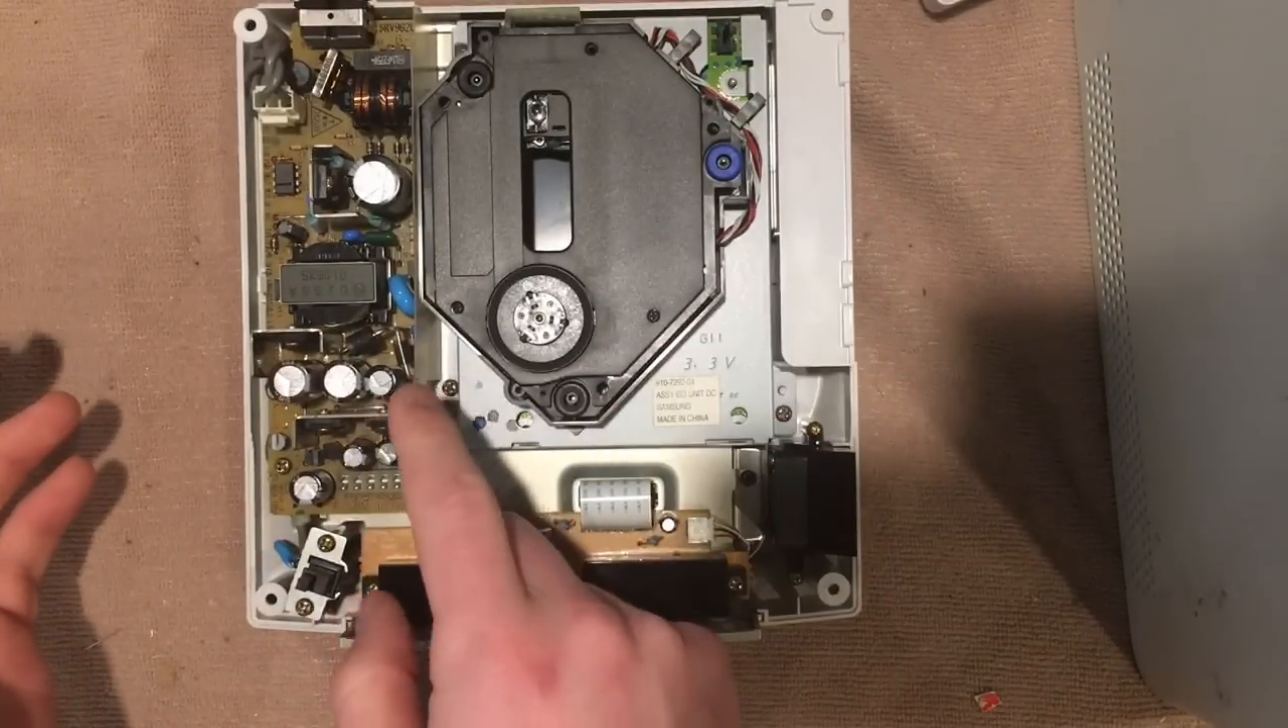So the lid is off here and this is what we've got.